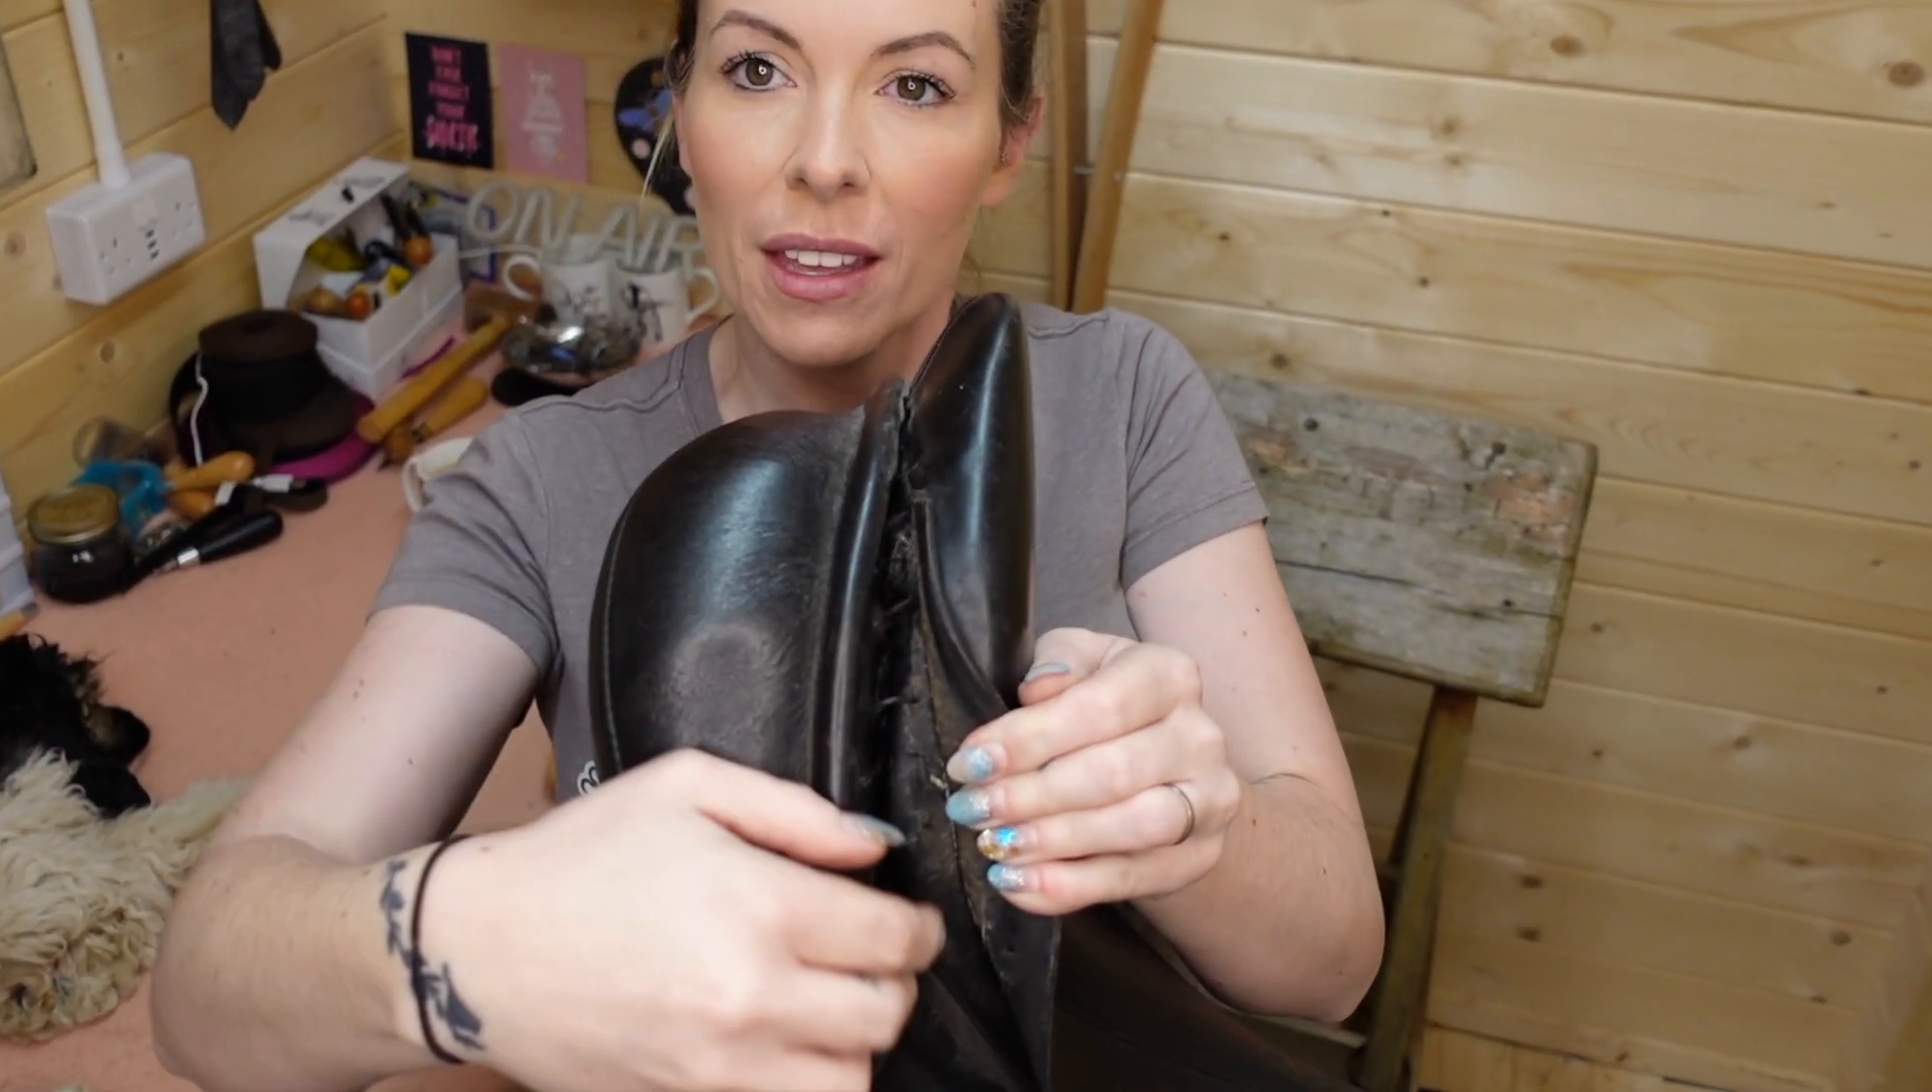You see there? The panel, this bit here, is coming away from the tree, that bit there.